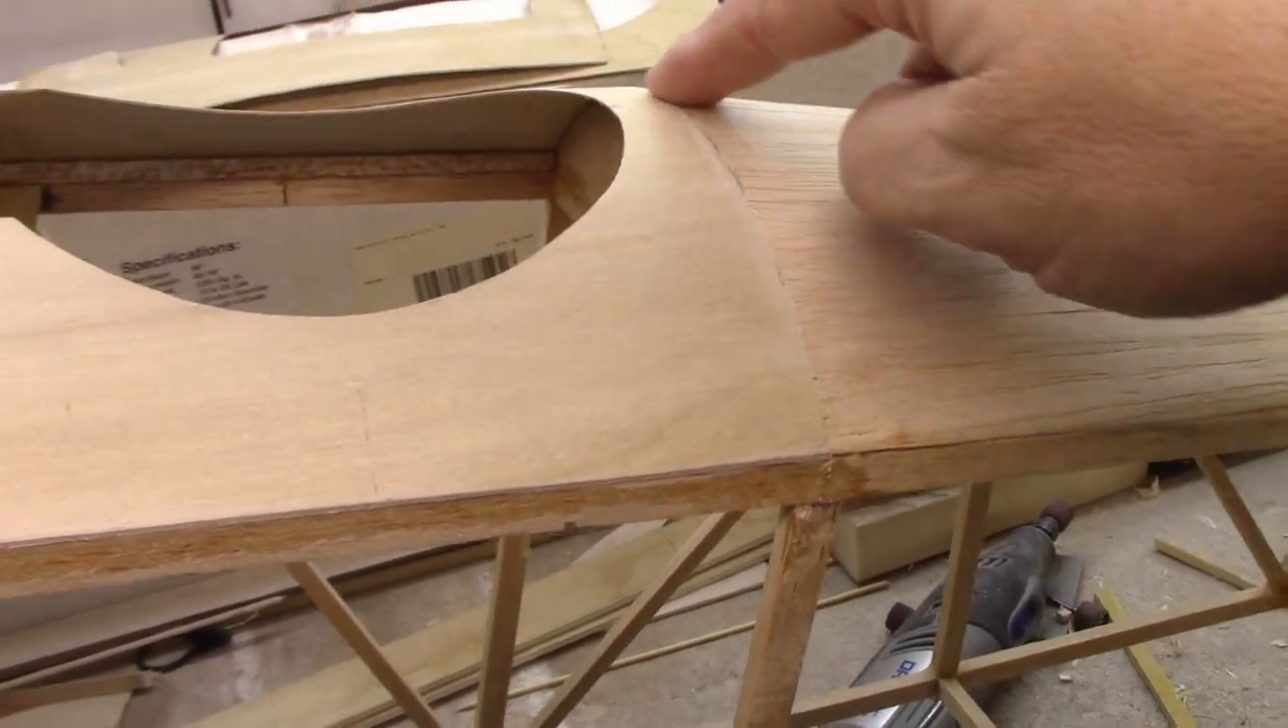As you can see, we have all good seam lines that we didn't have before down here on the bottom. Everything is nice and tight.